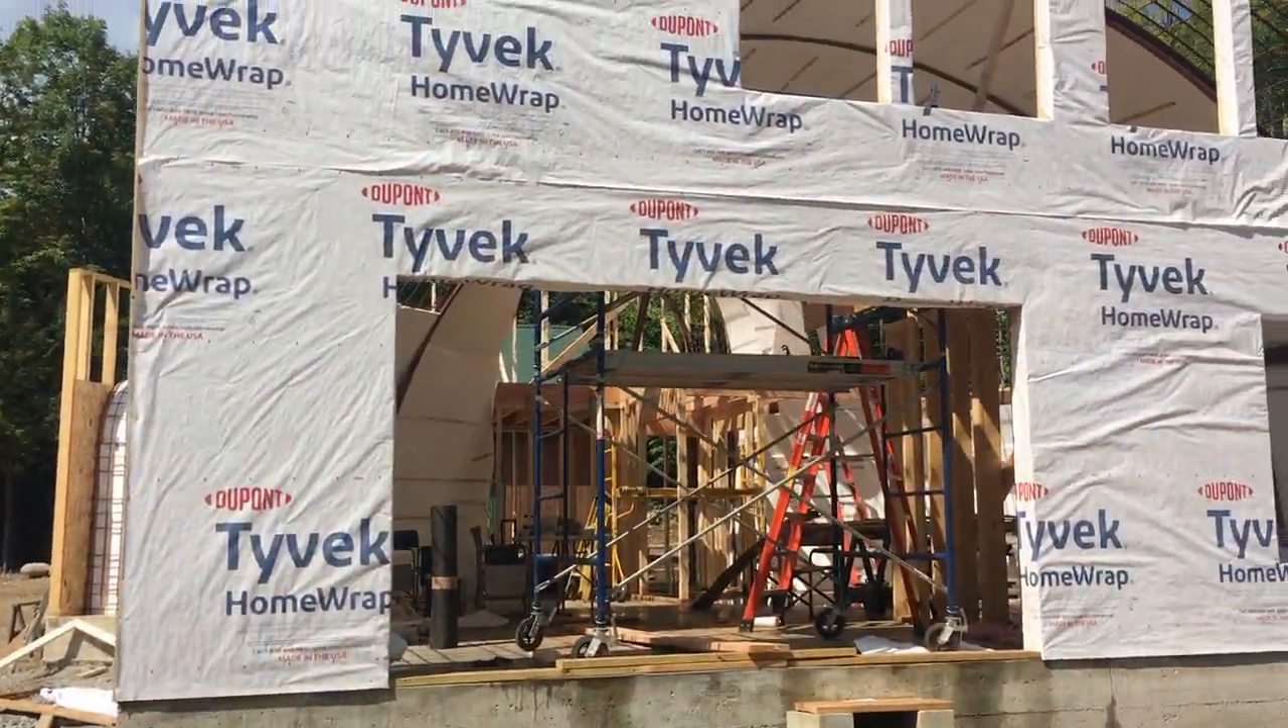They got this wall framed out and they finished front wall so it looks good.